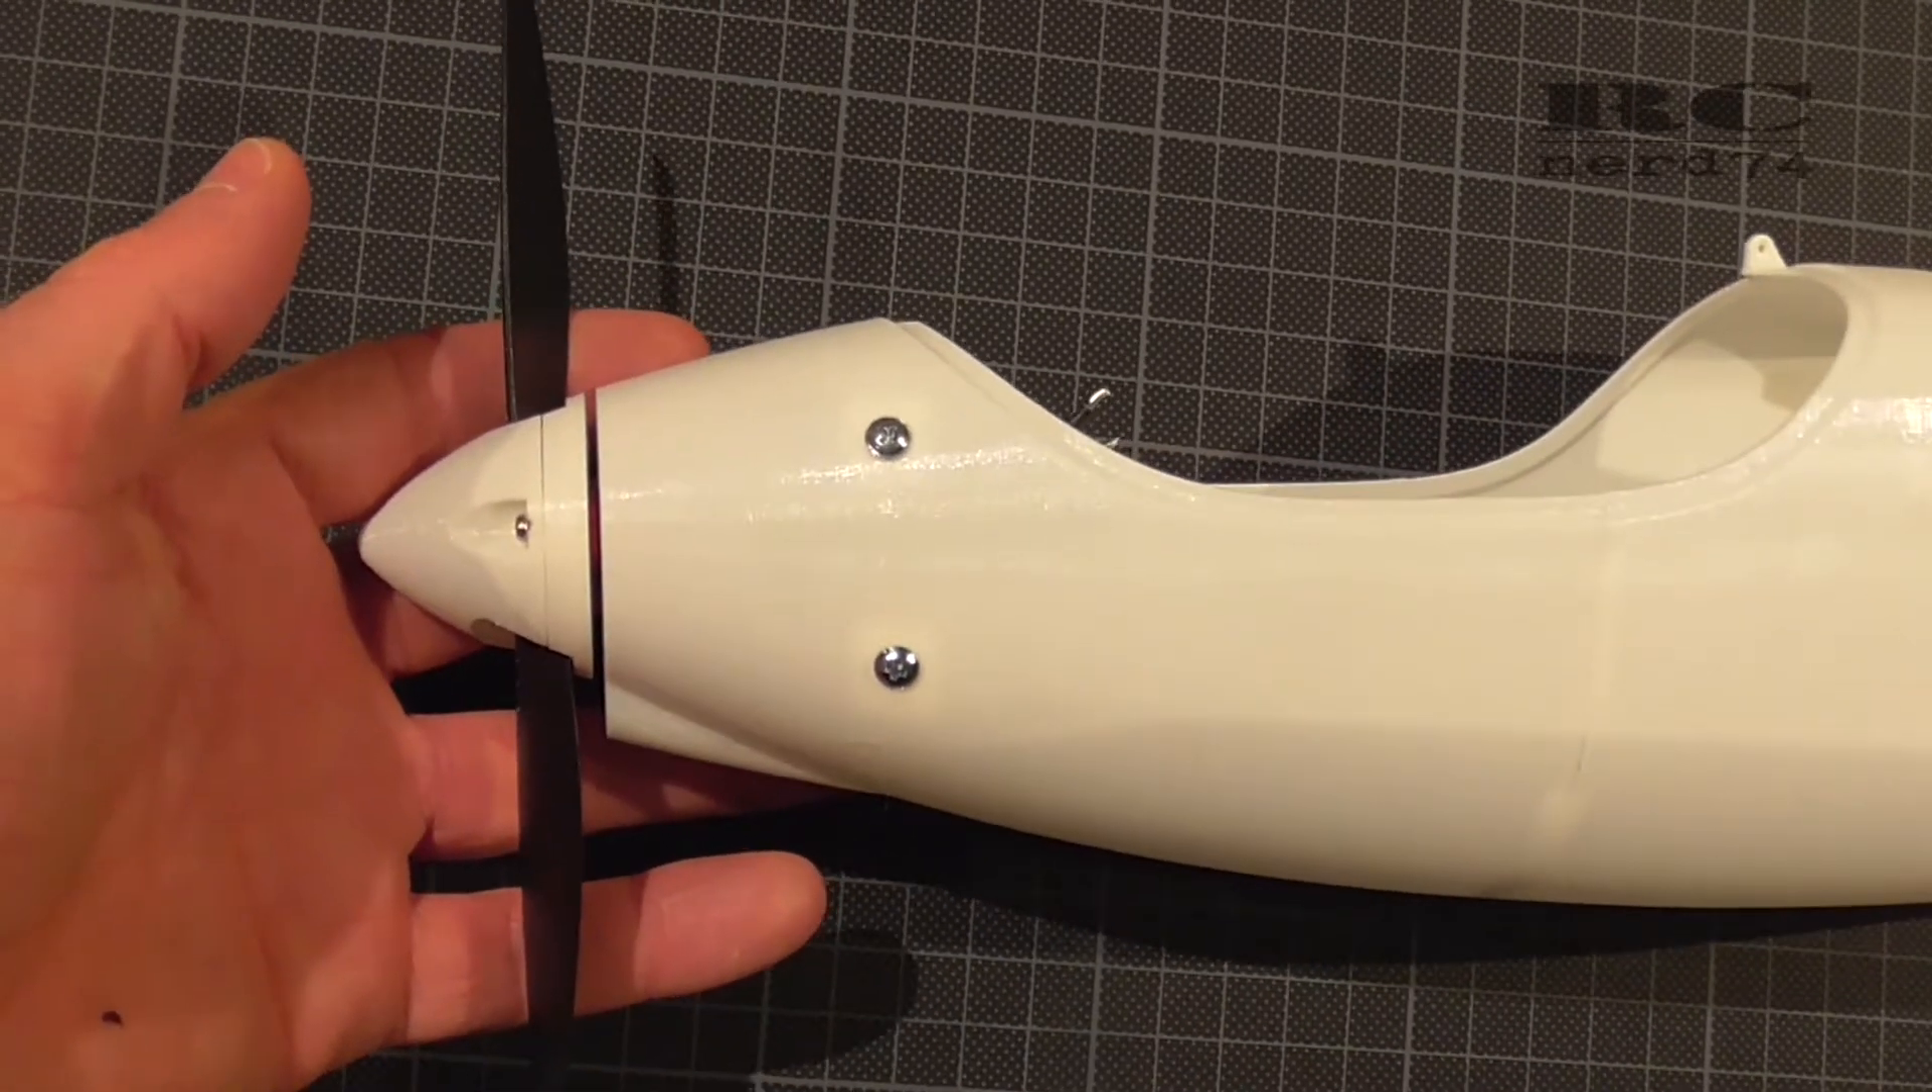And as you can see the gap is pretty perfect between the fuselage and the spinner.